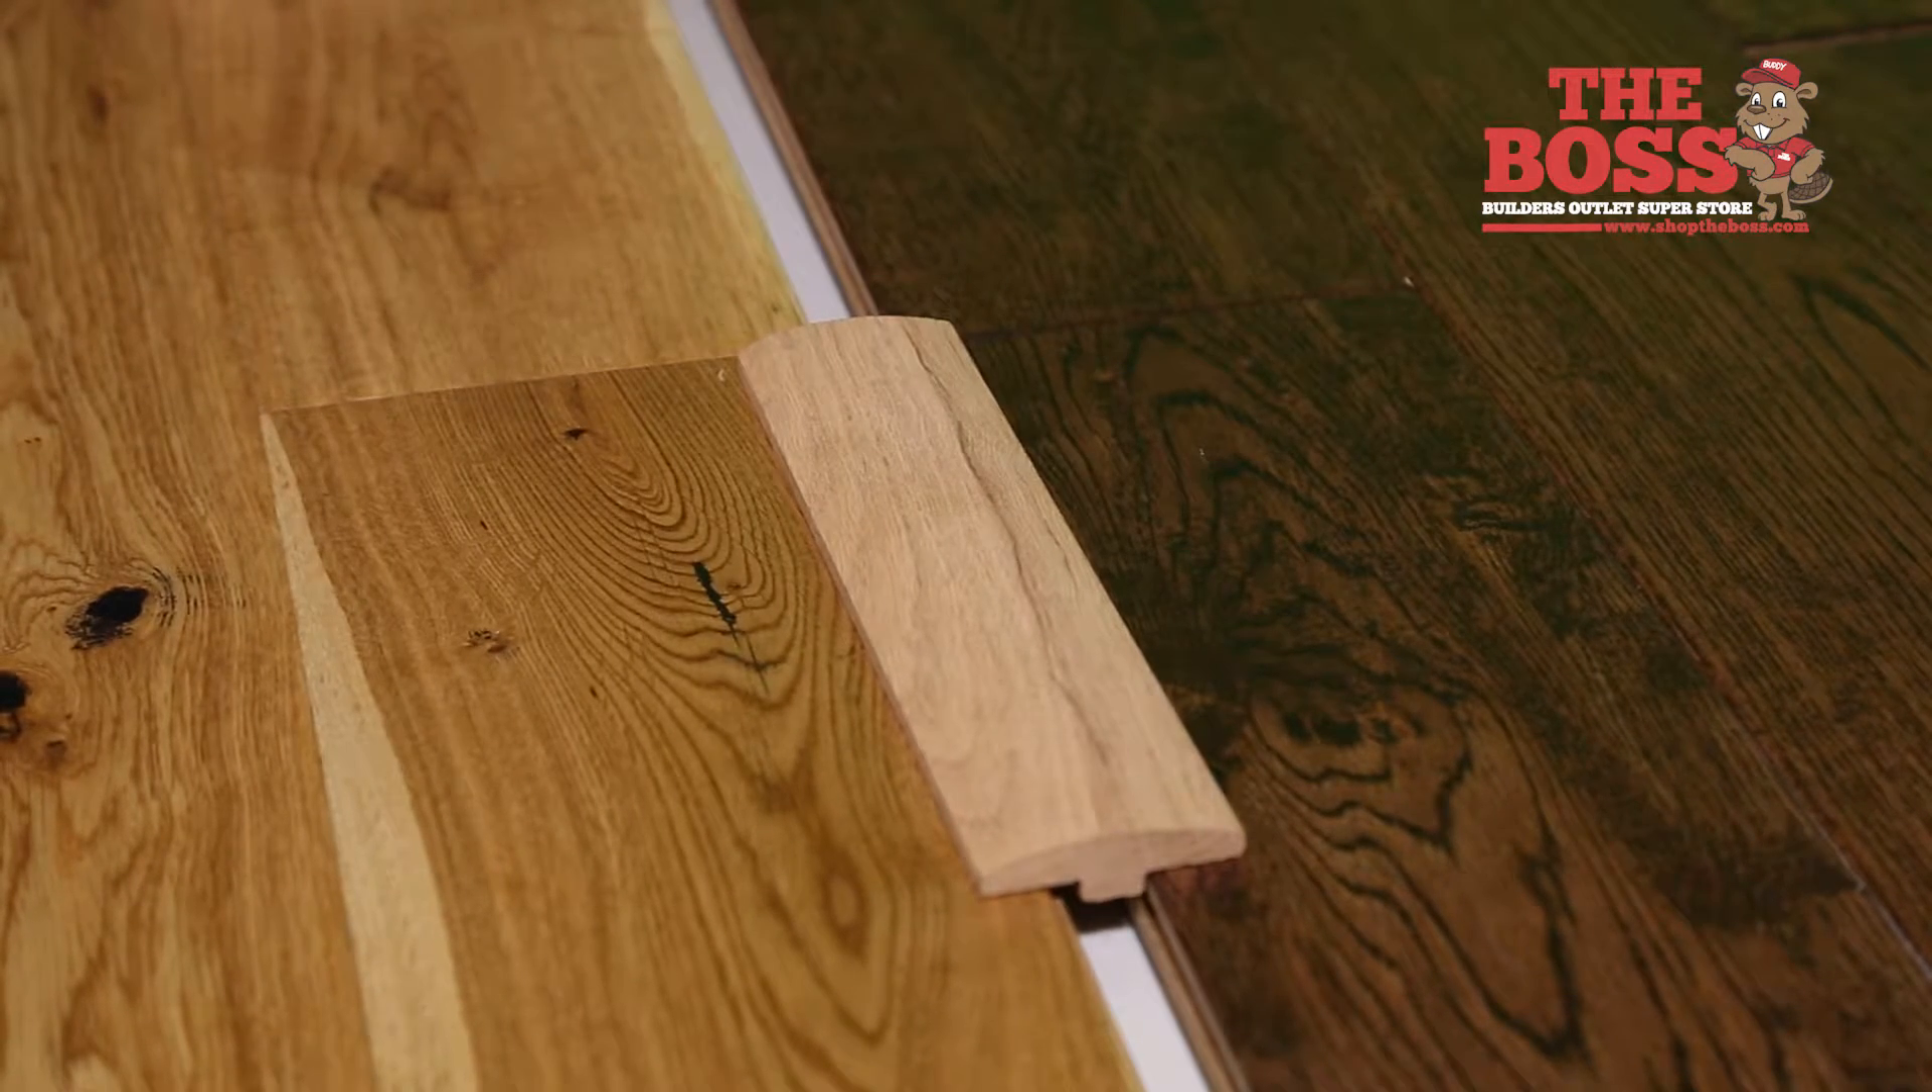So you see a gap where one floor transitions into the other.